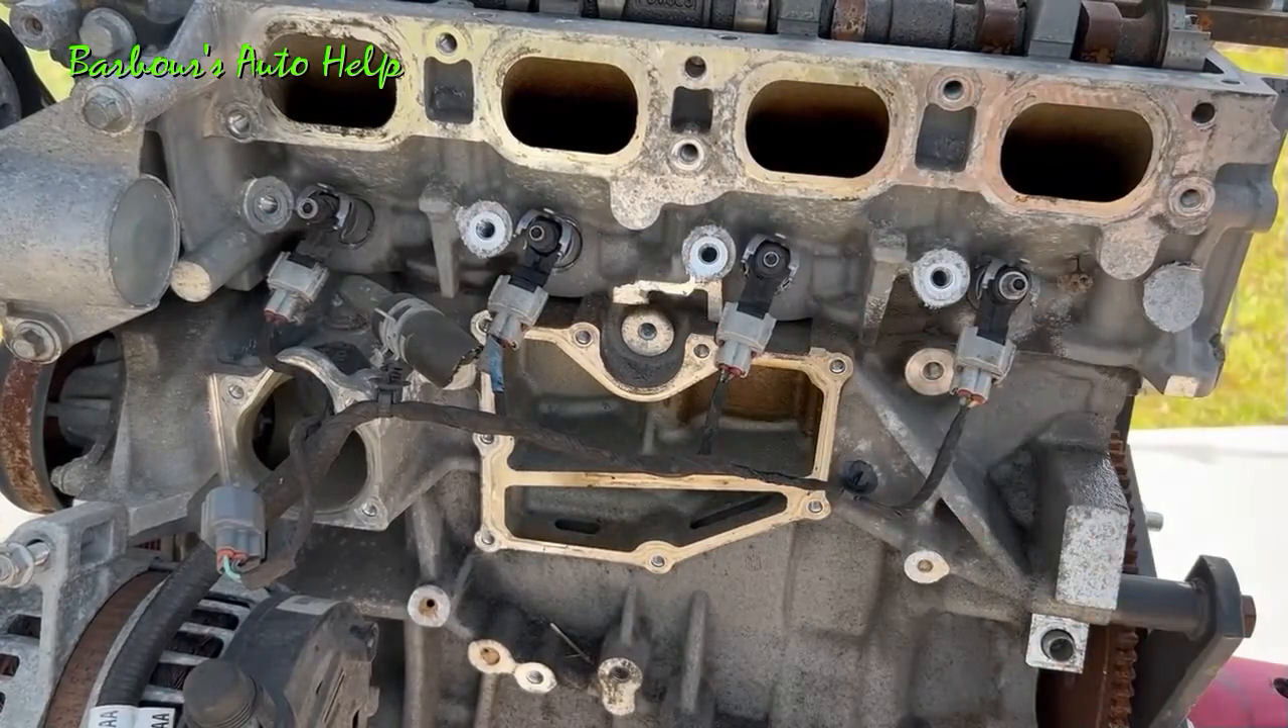And as per usual the fuel injectors are still stuck in the head.